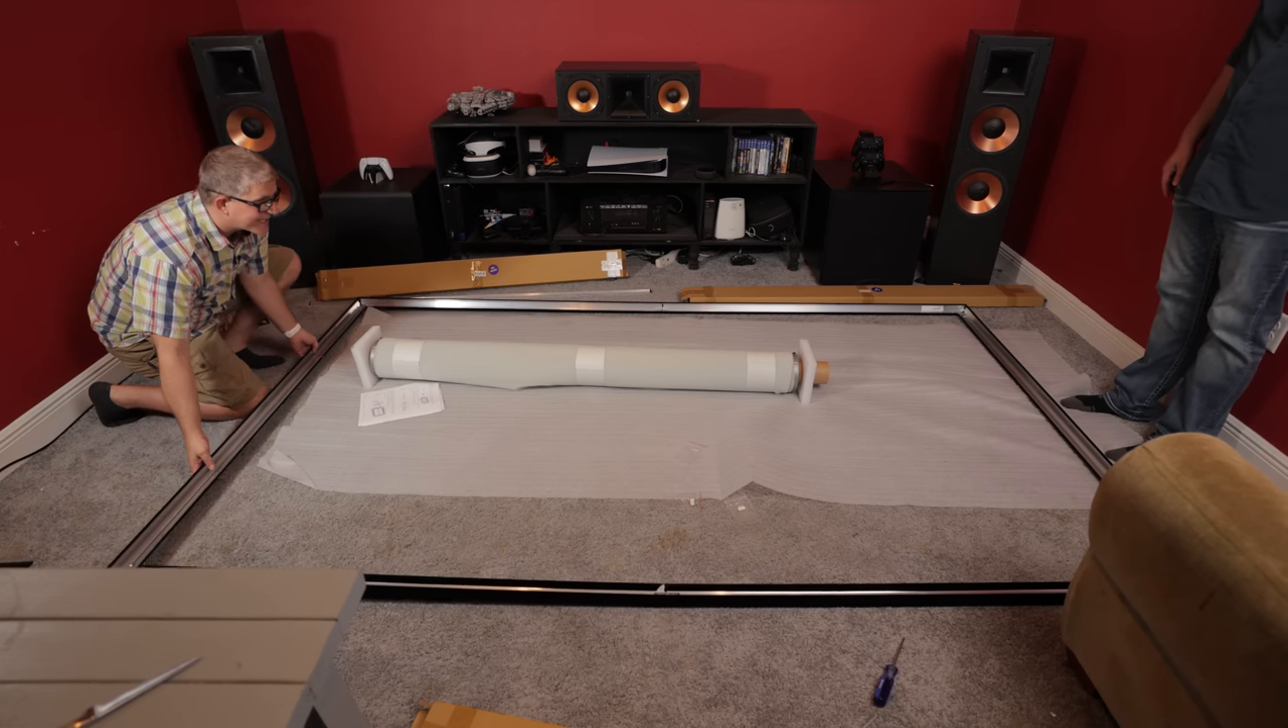Okay, so we have the frame assembled.